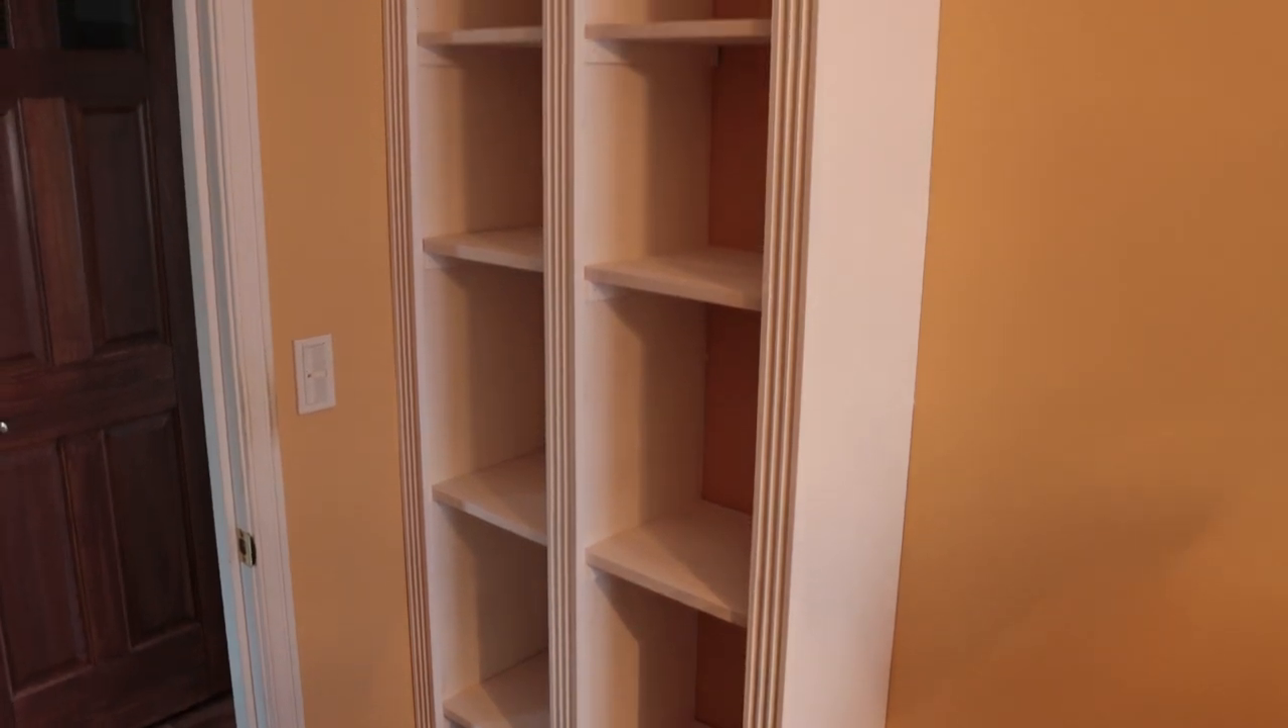I painted the case and the shelves separately and then installed the shelves.